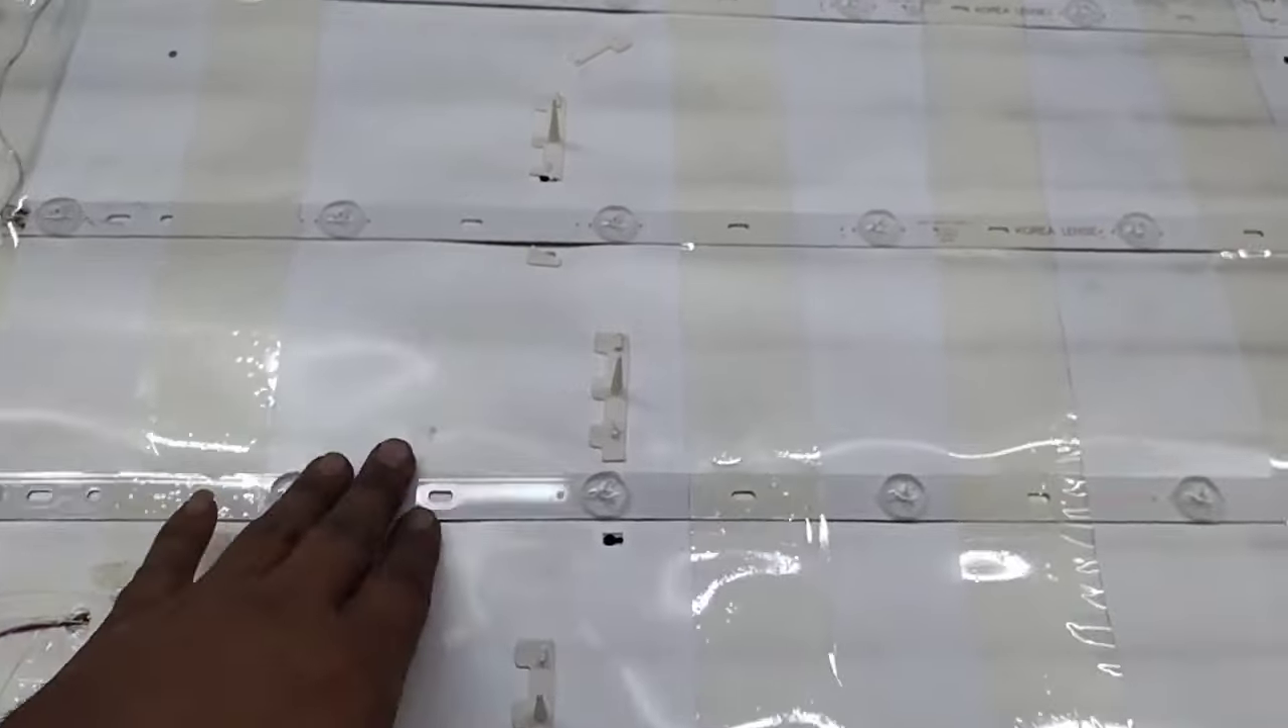यहाँ पर मैंने LED जो है वो लगा दी है।